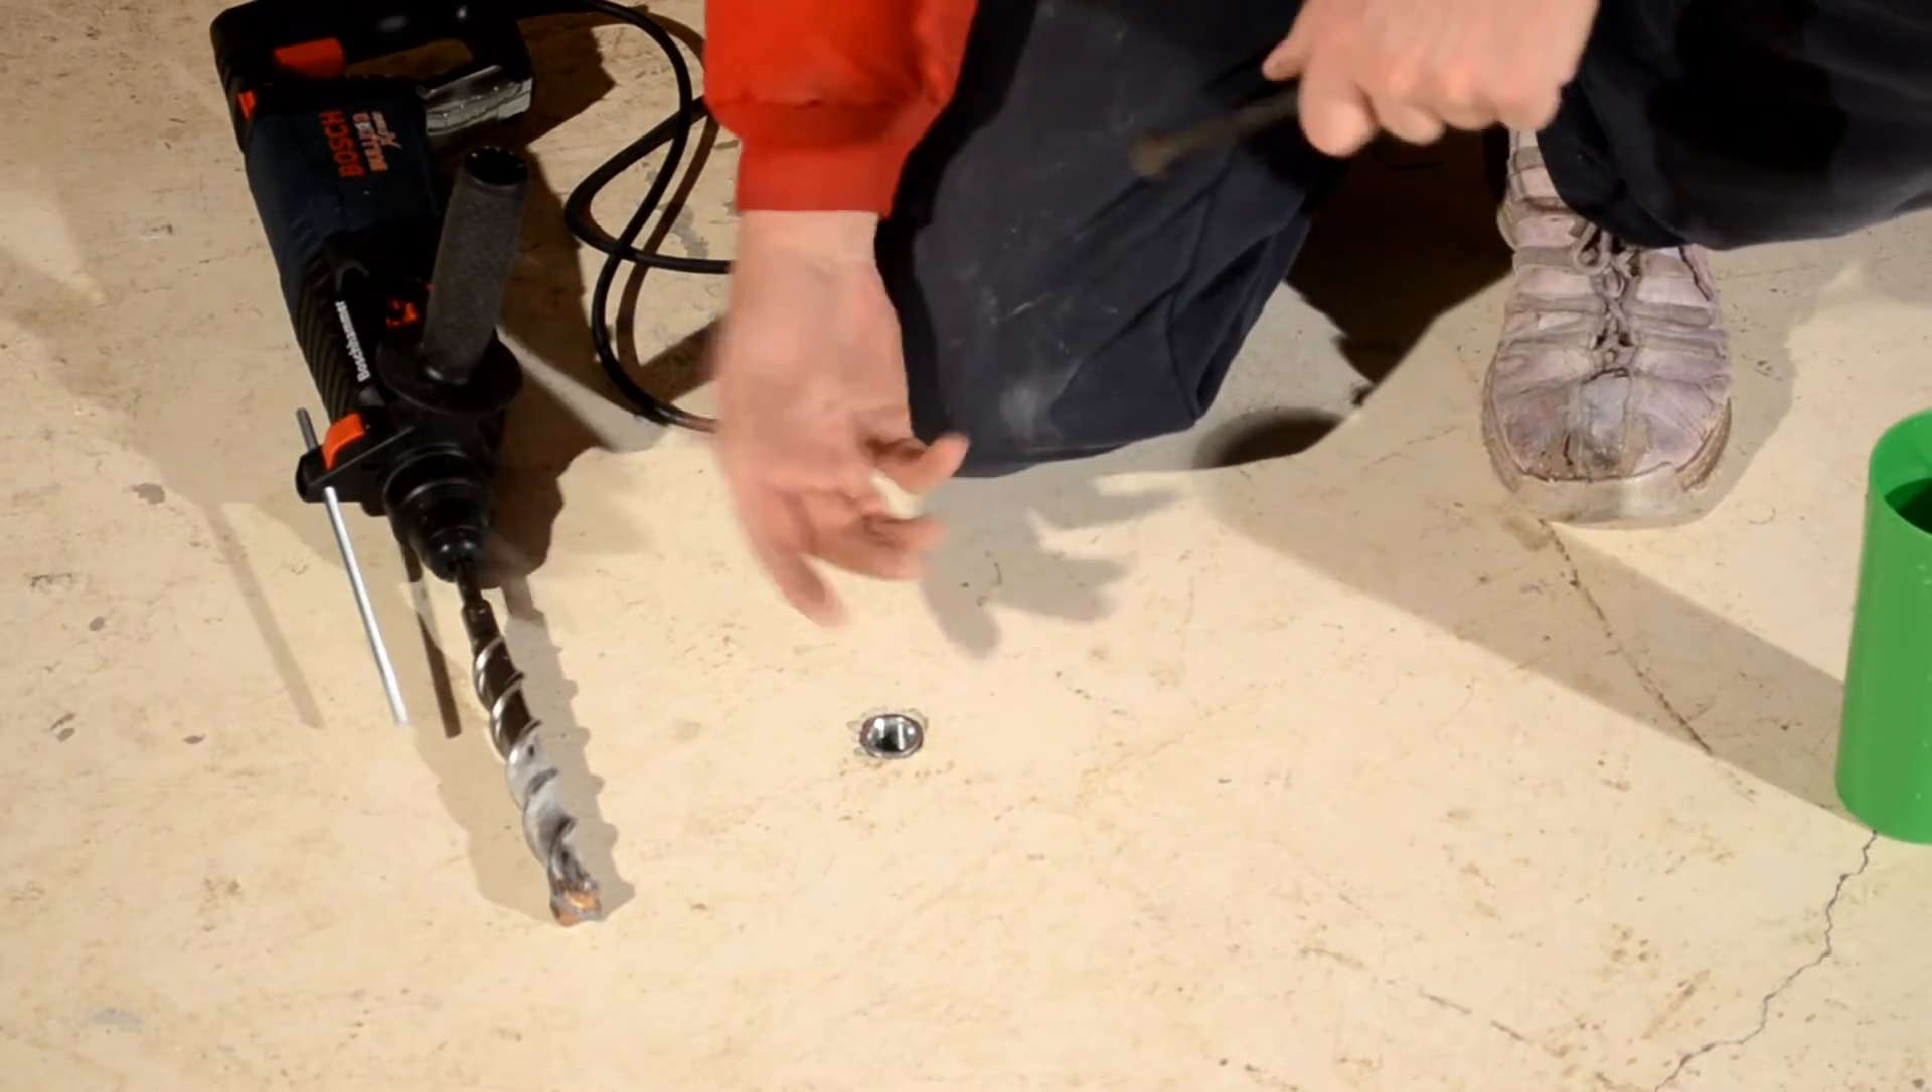We're going to set this one inch redhead floor anchor and in the hole it goes right down flush with the floor.